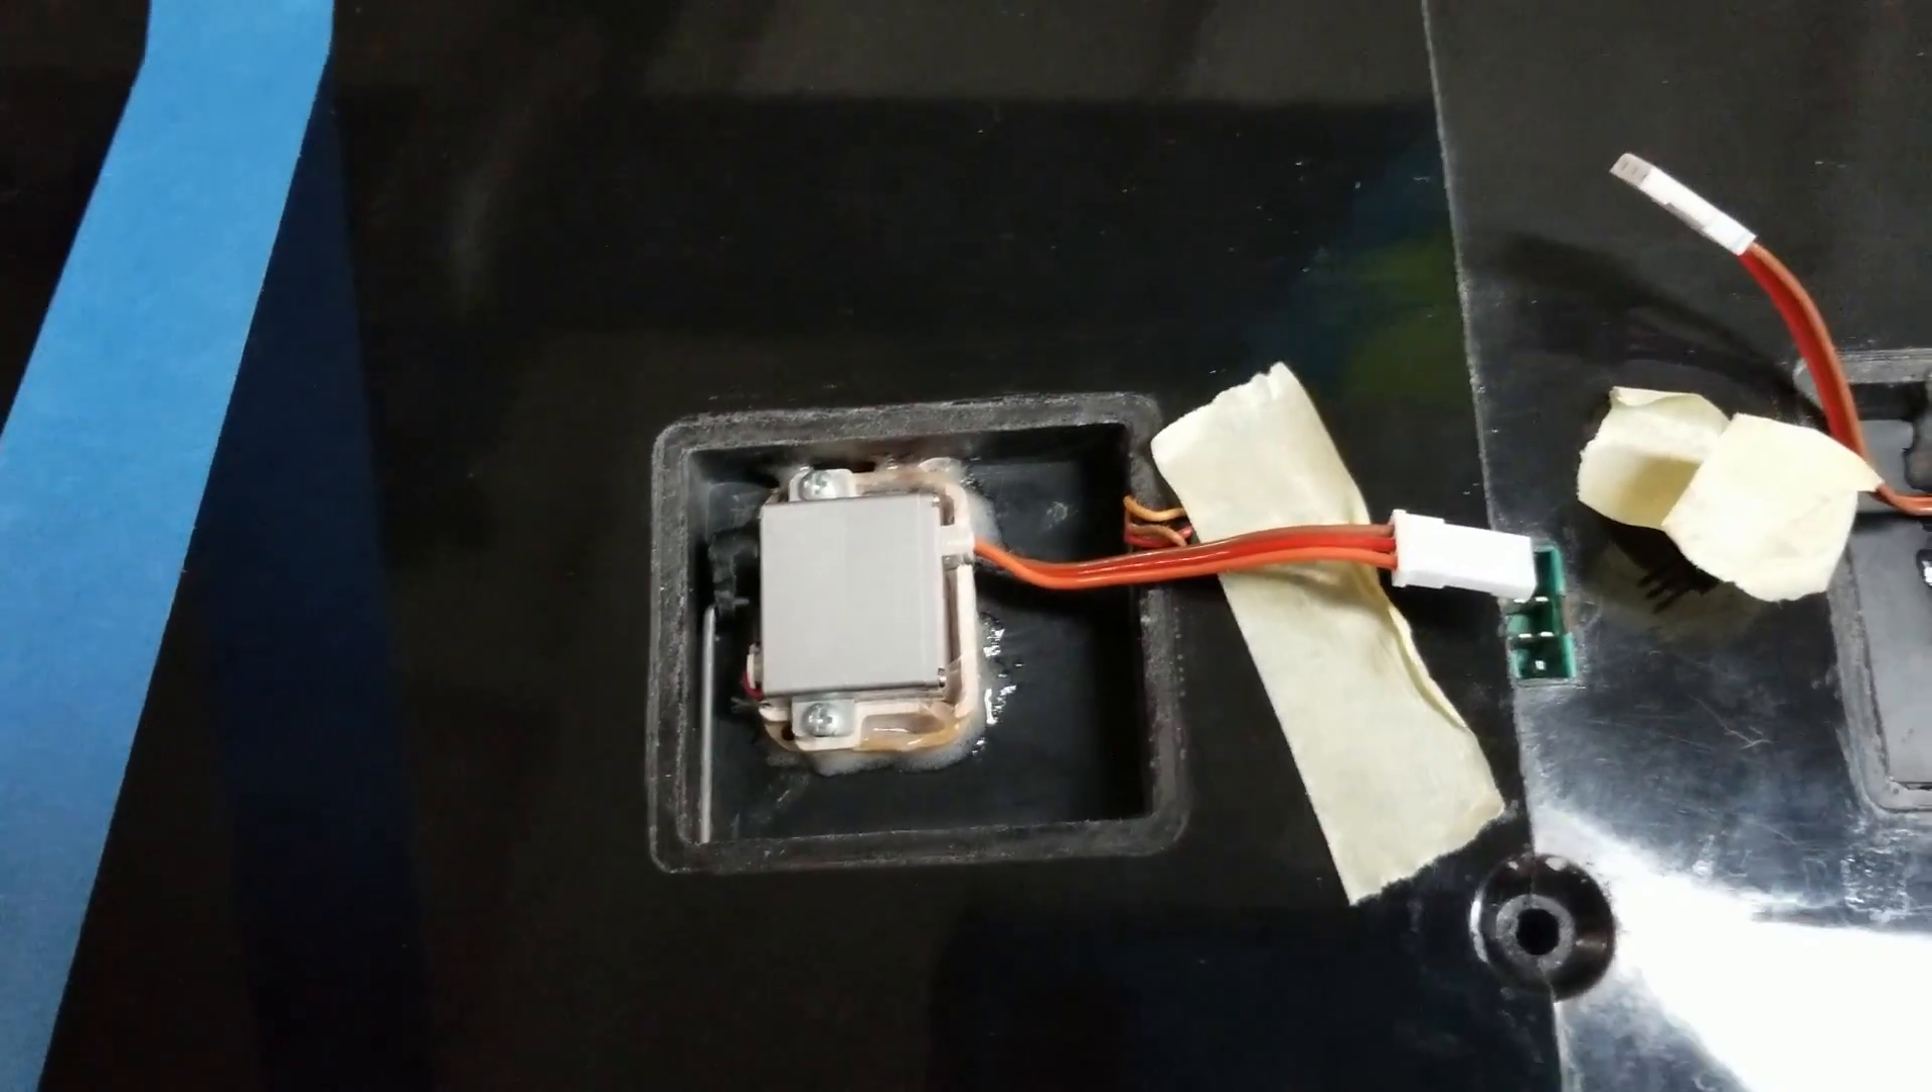So the servos are in place. I've got plenty of epoxy there holding them down.